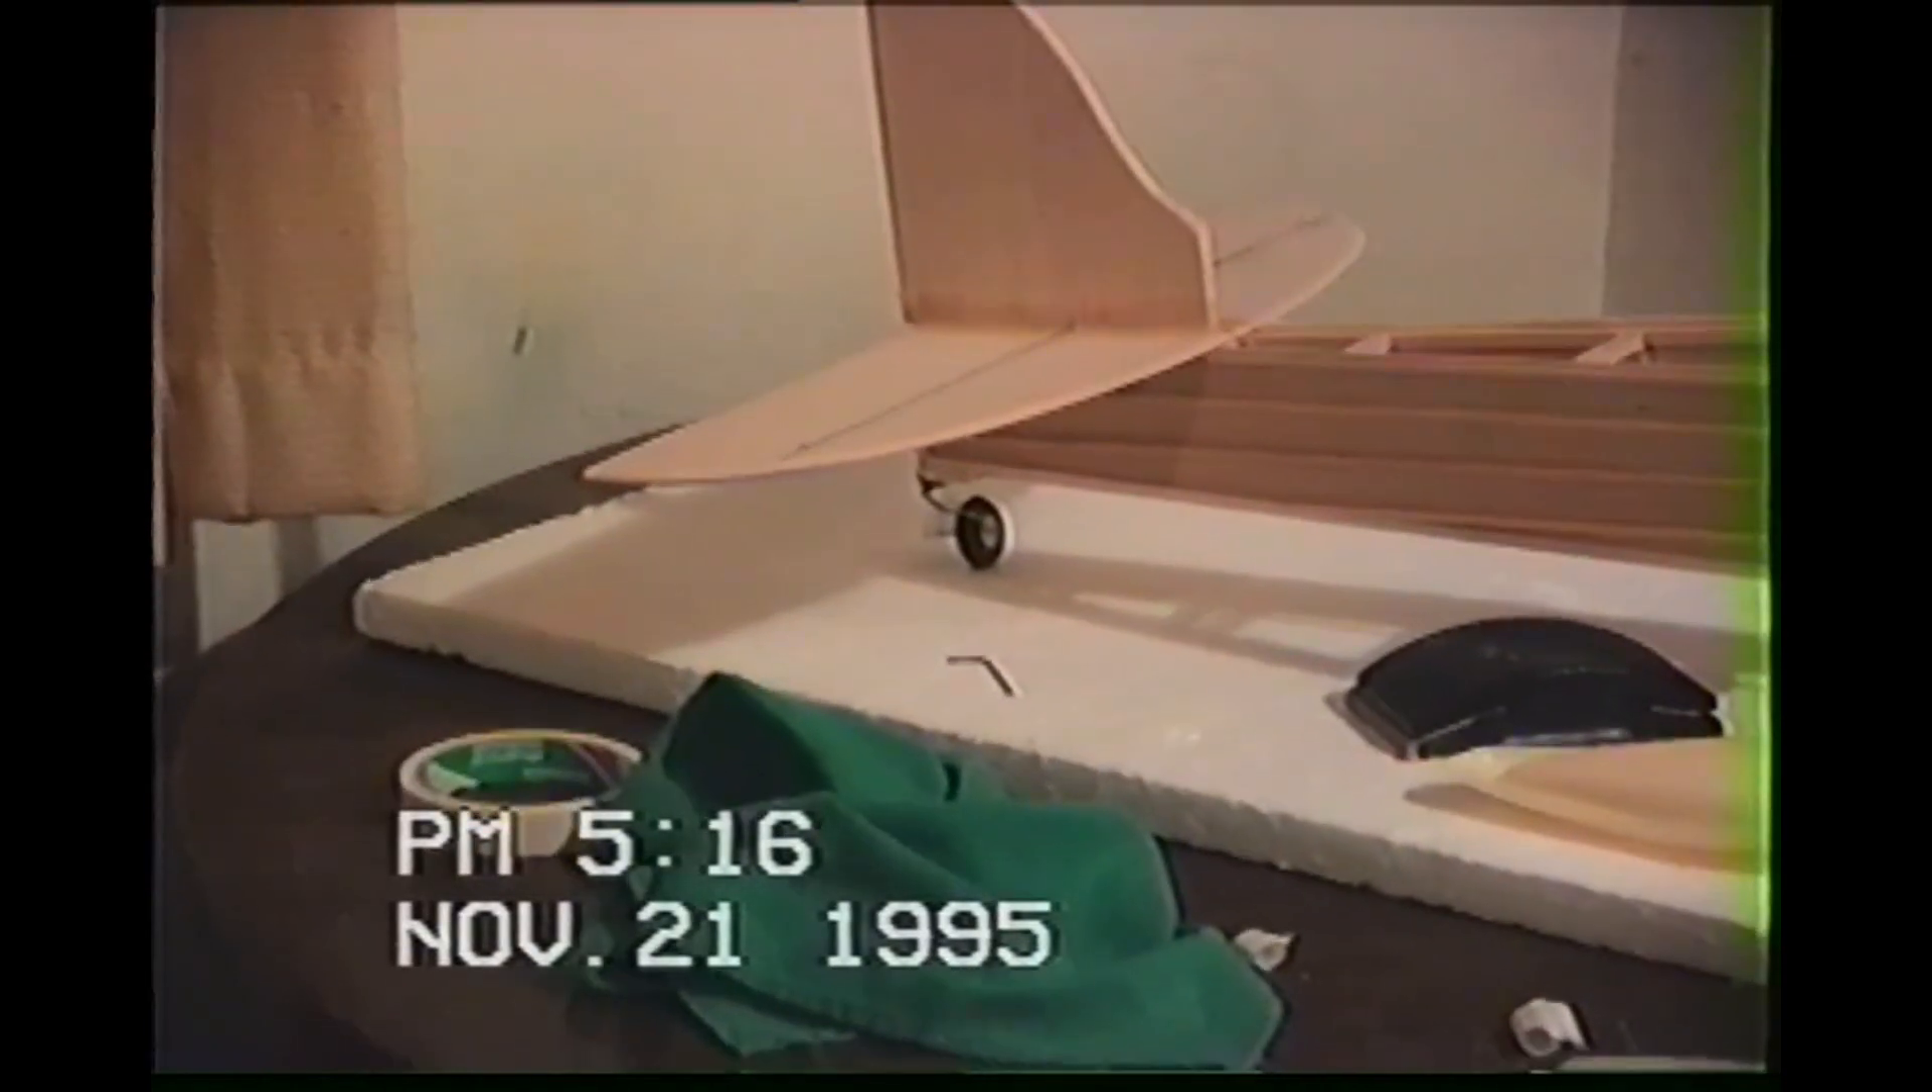The tail wheel is on now and see the tail wheel is on out there.